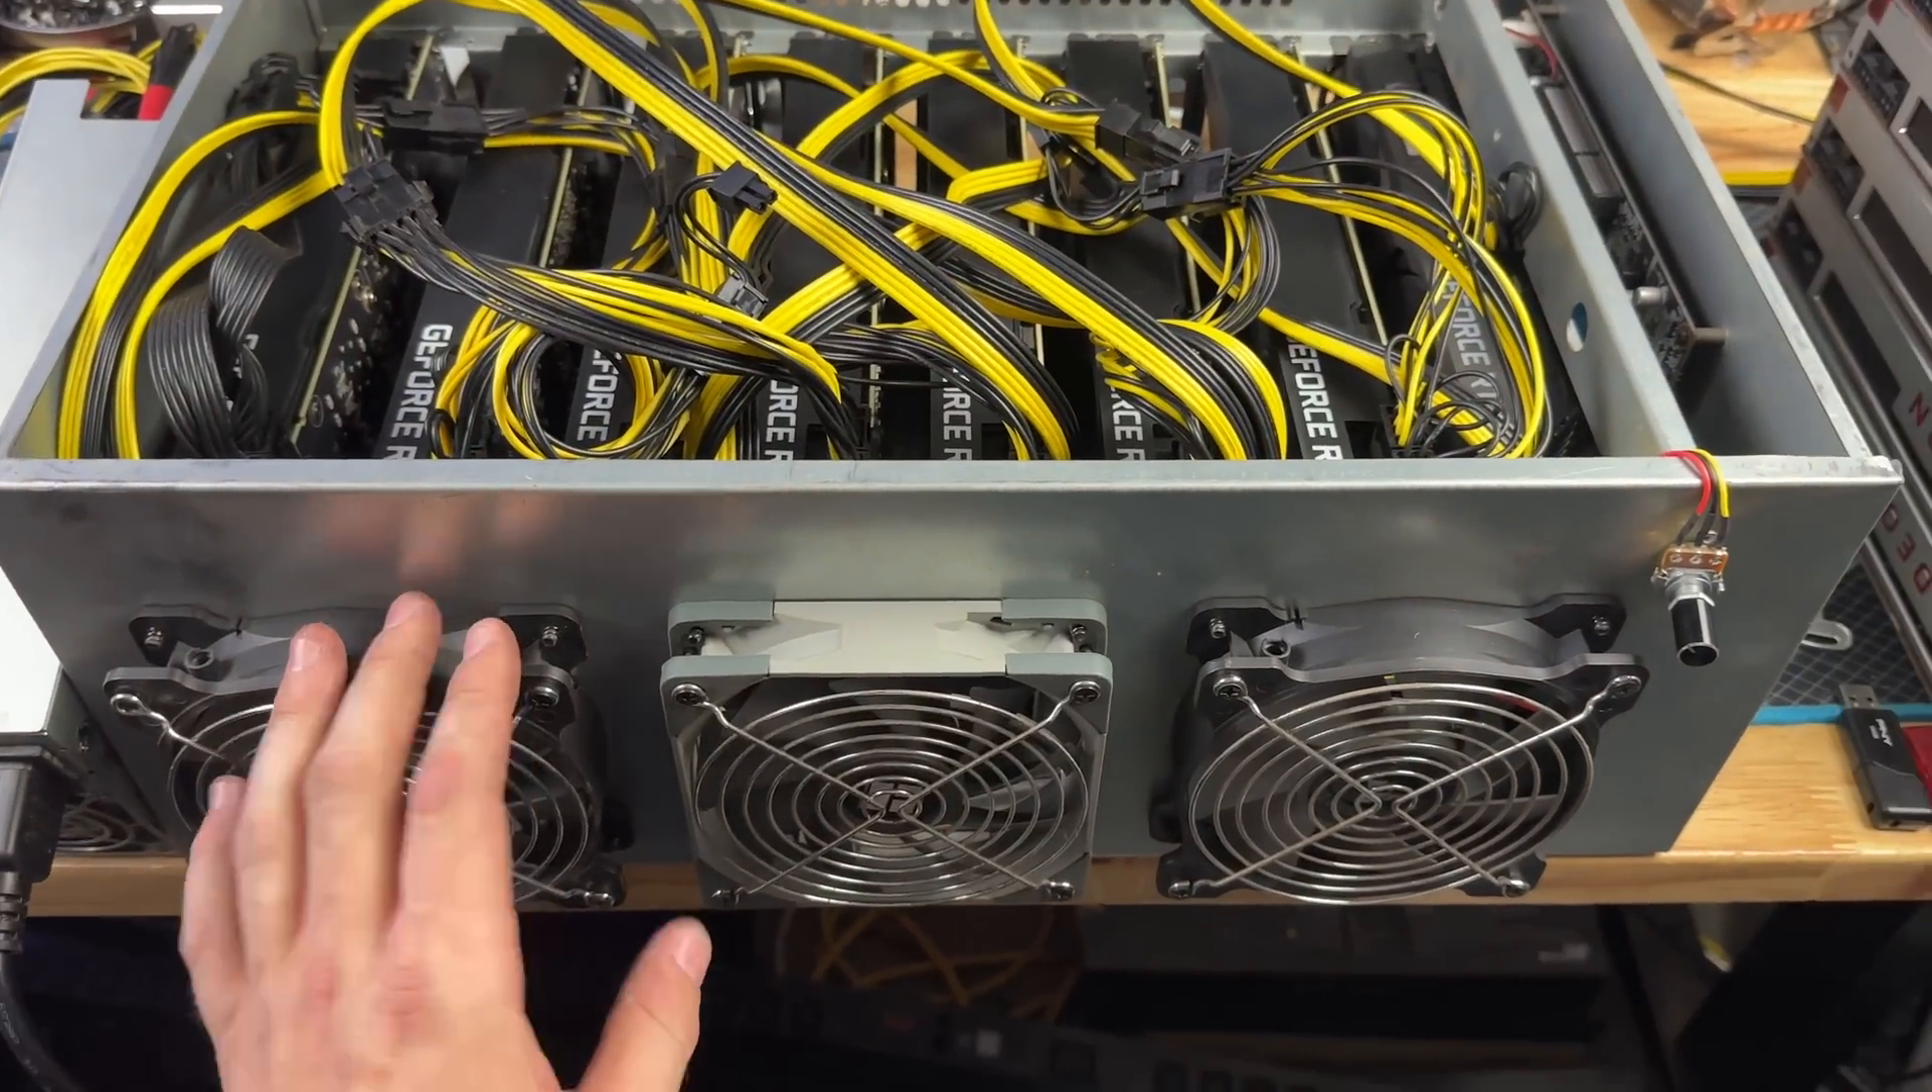So i had to put the fans on the outside of the case blowing in.